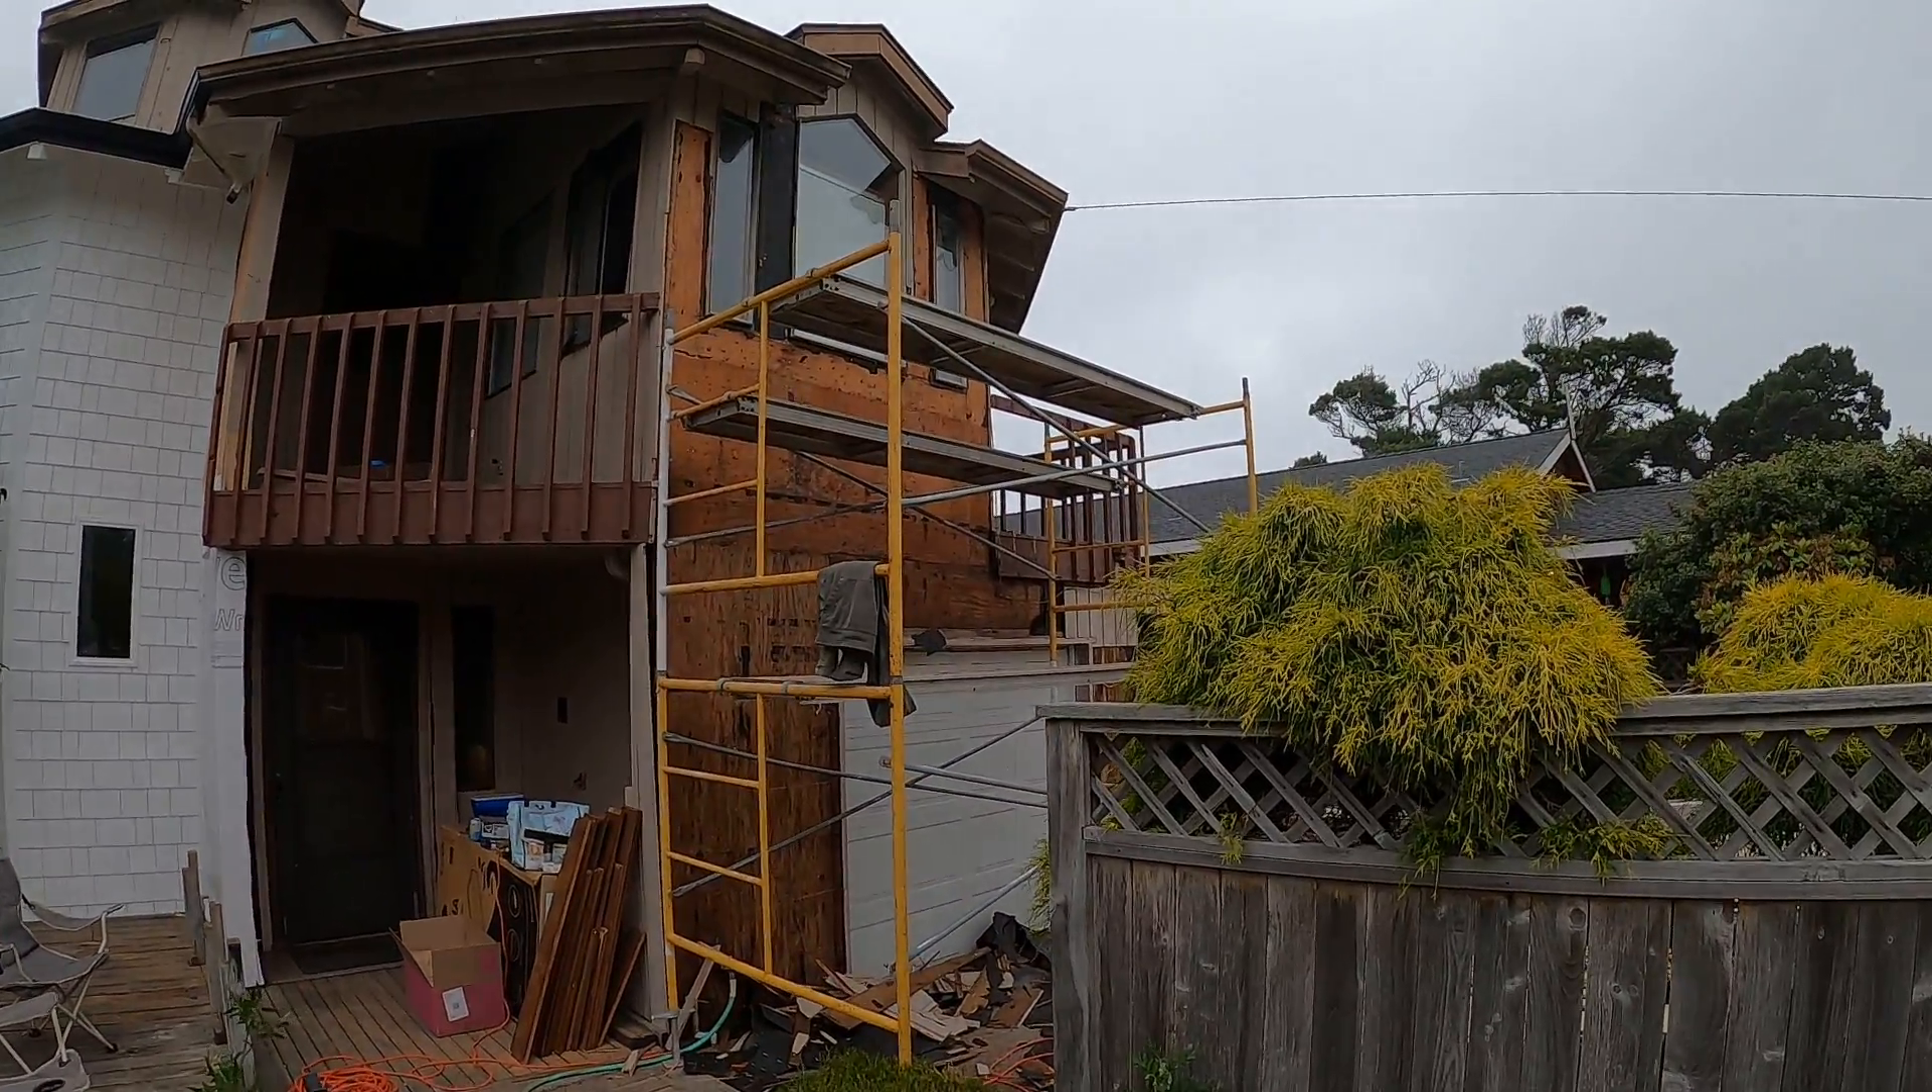We tore off almost all the siding off this front part.